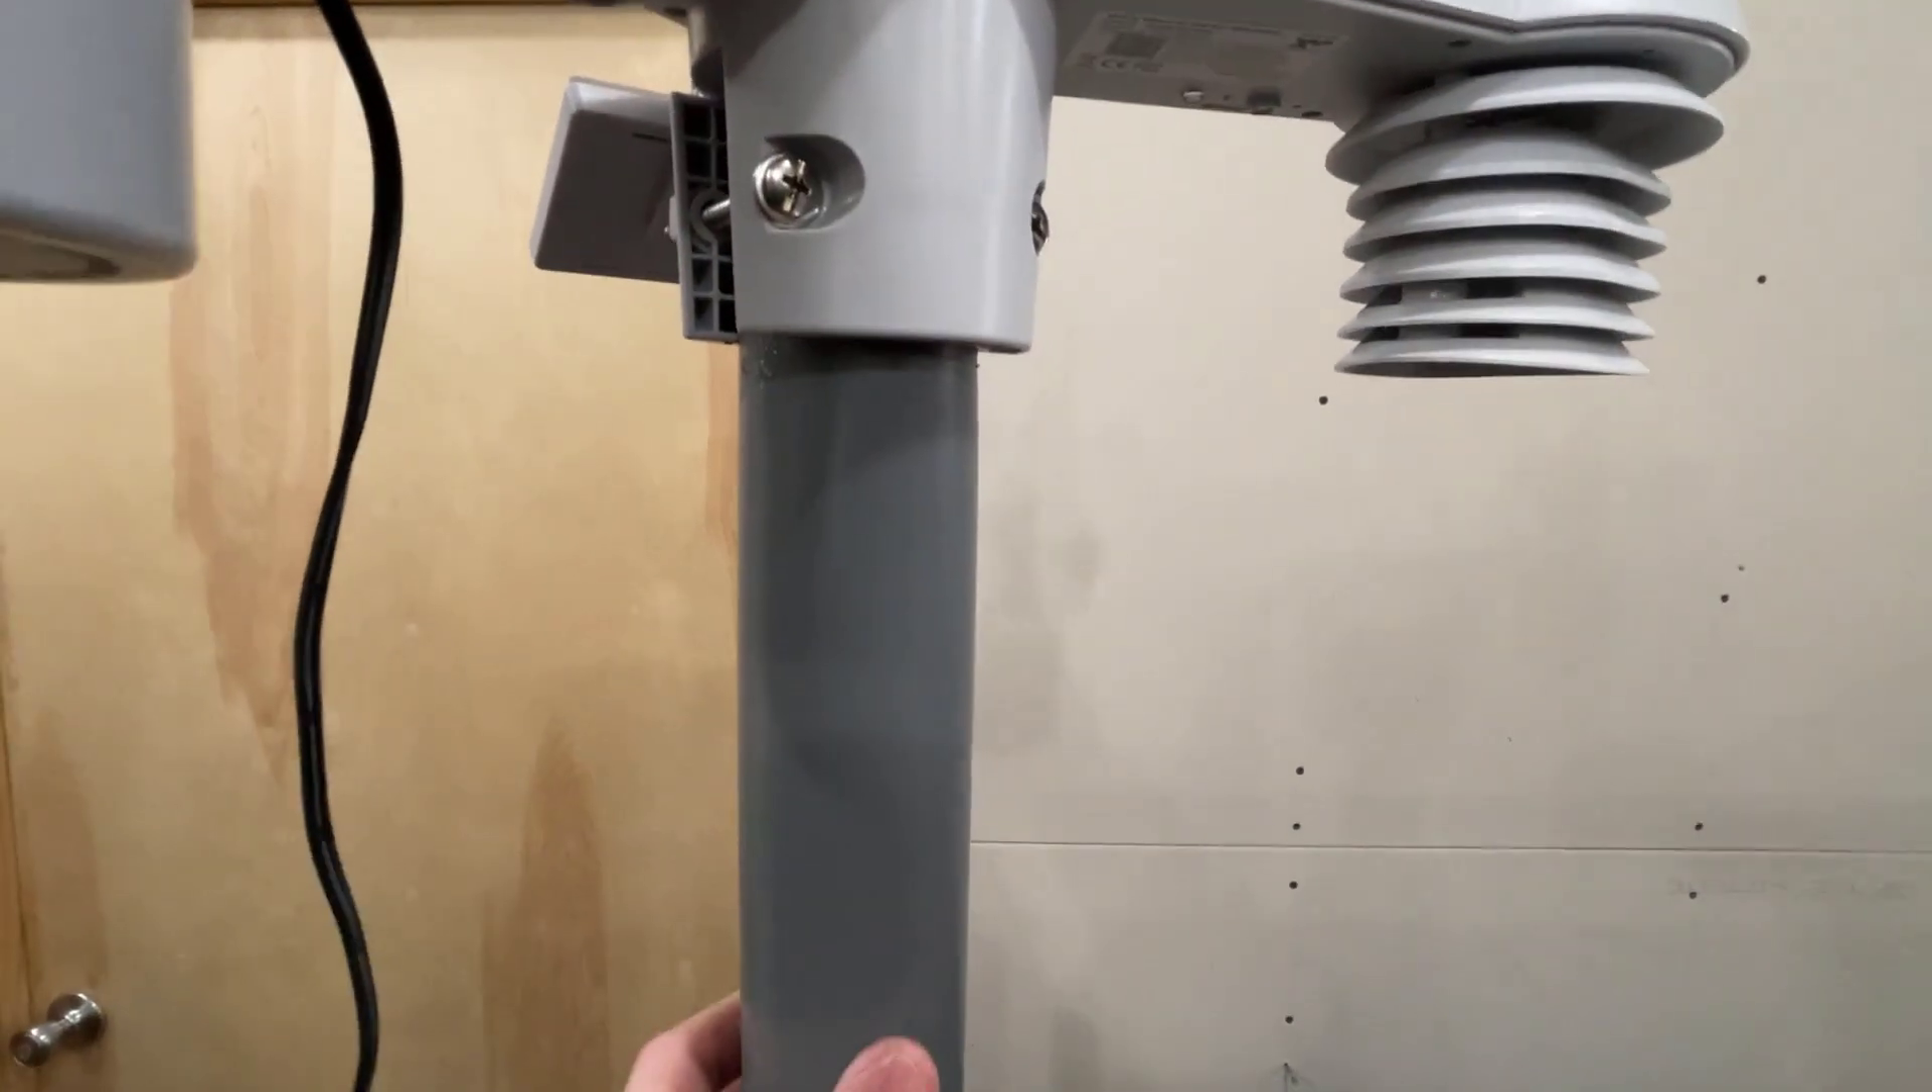Now I've attached the weather station to the pvc.